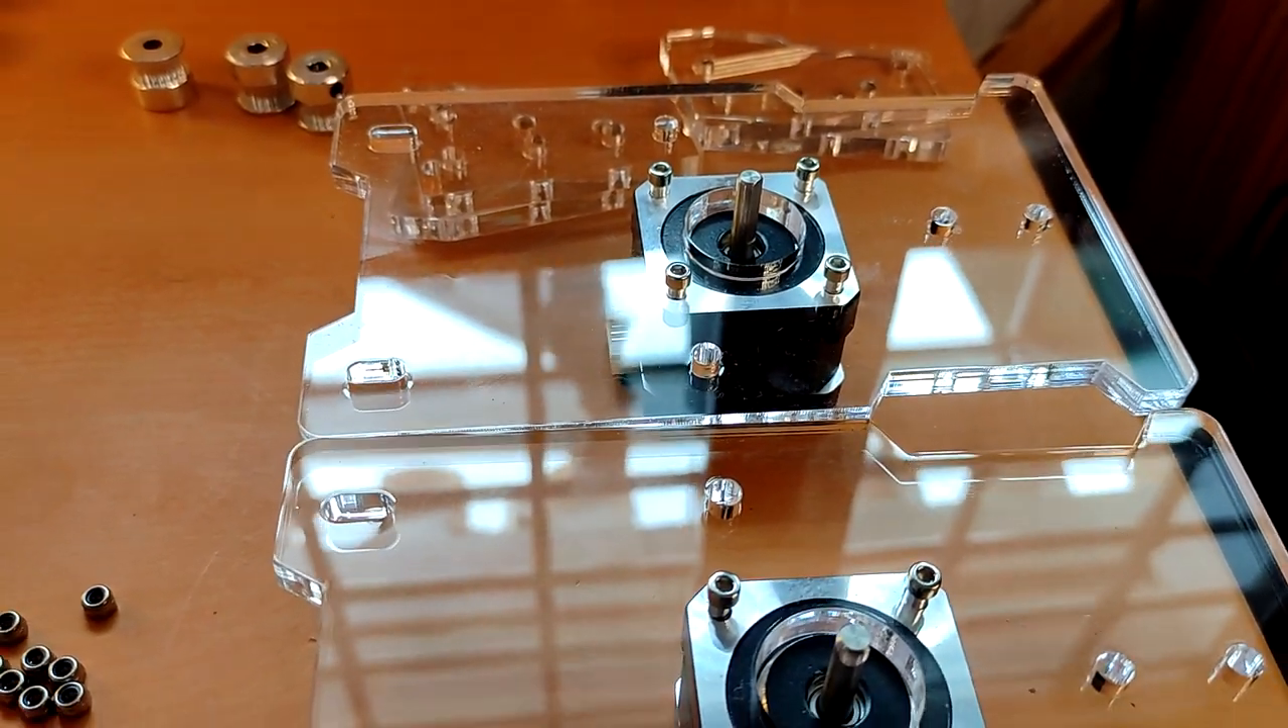That's the first lot of m3 by 10 bolts in that's two done.